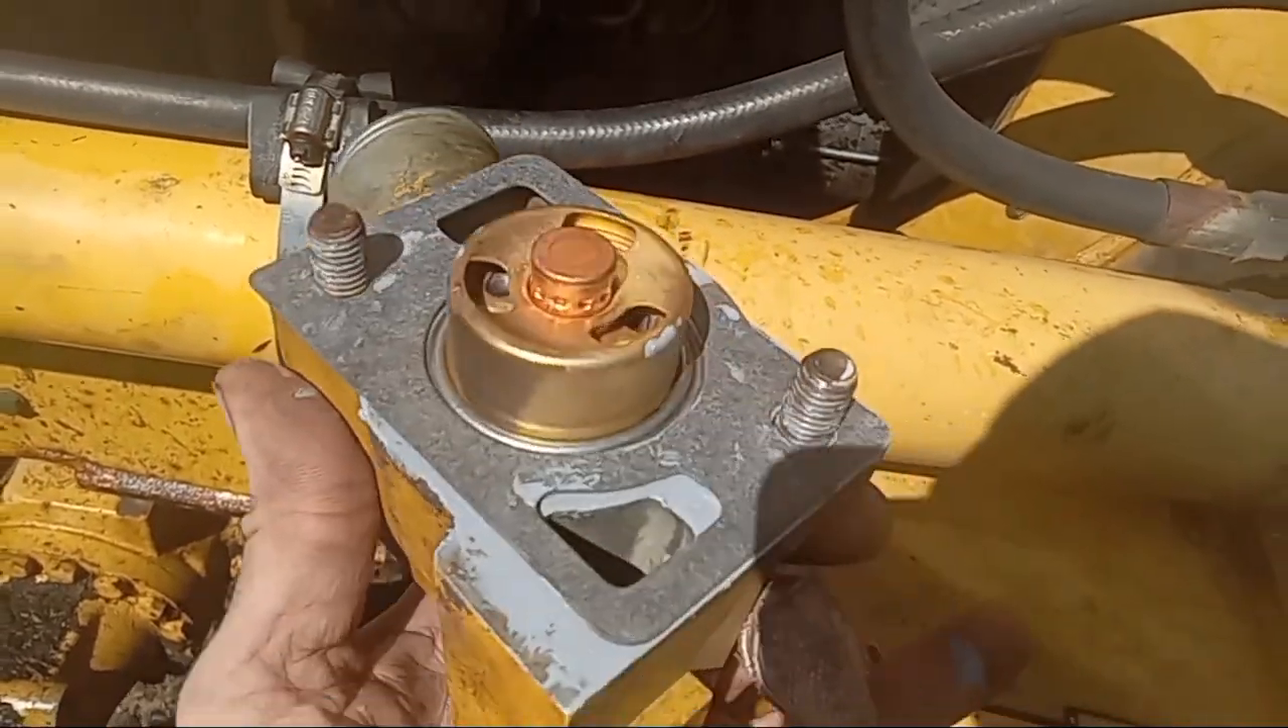I got my bolts back through the holes.